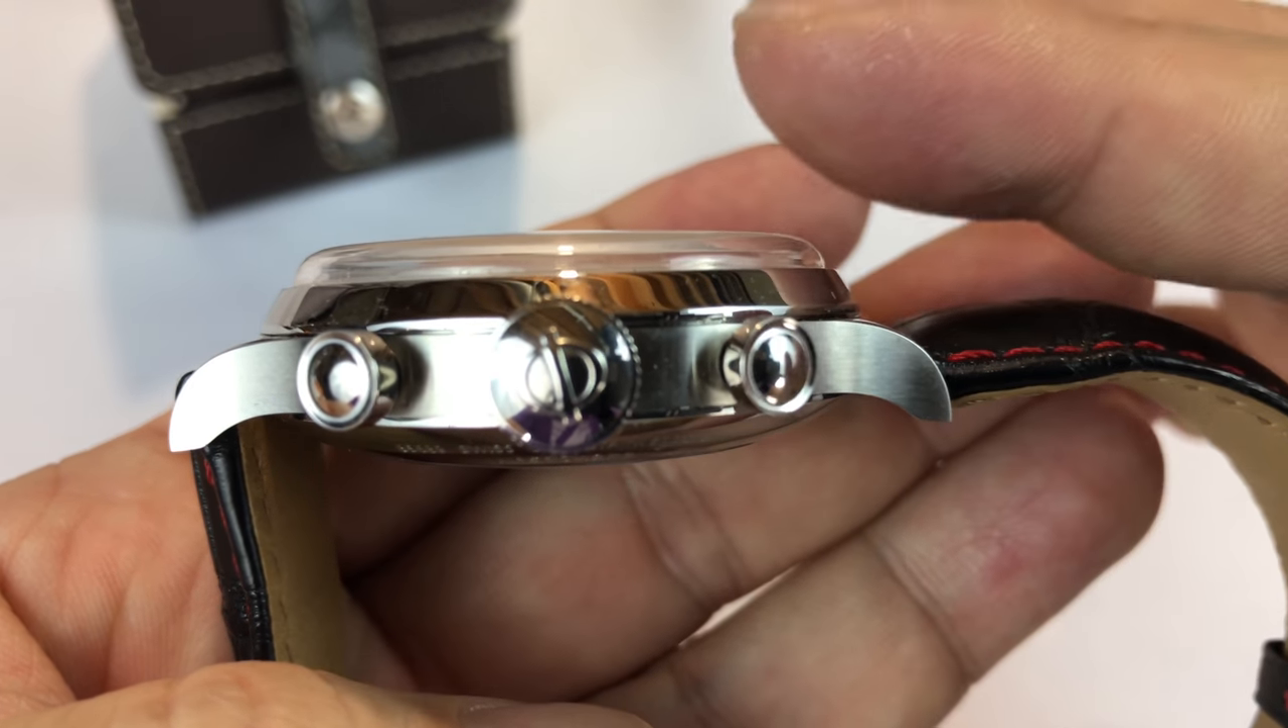Look at the way that crystal sticks out.